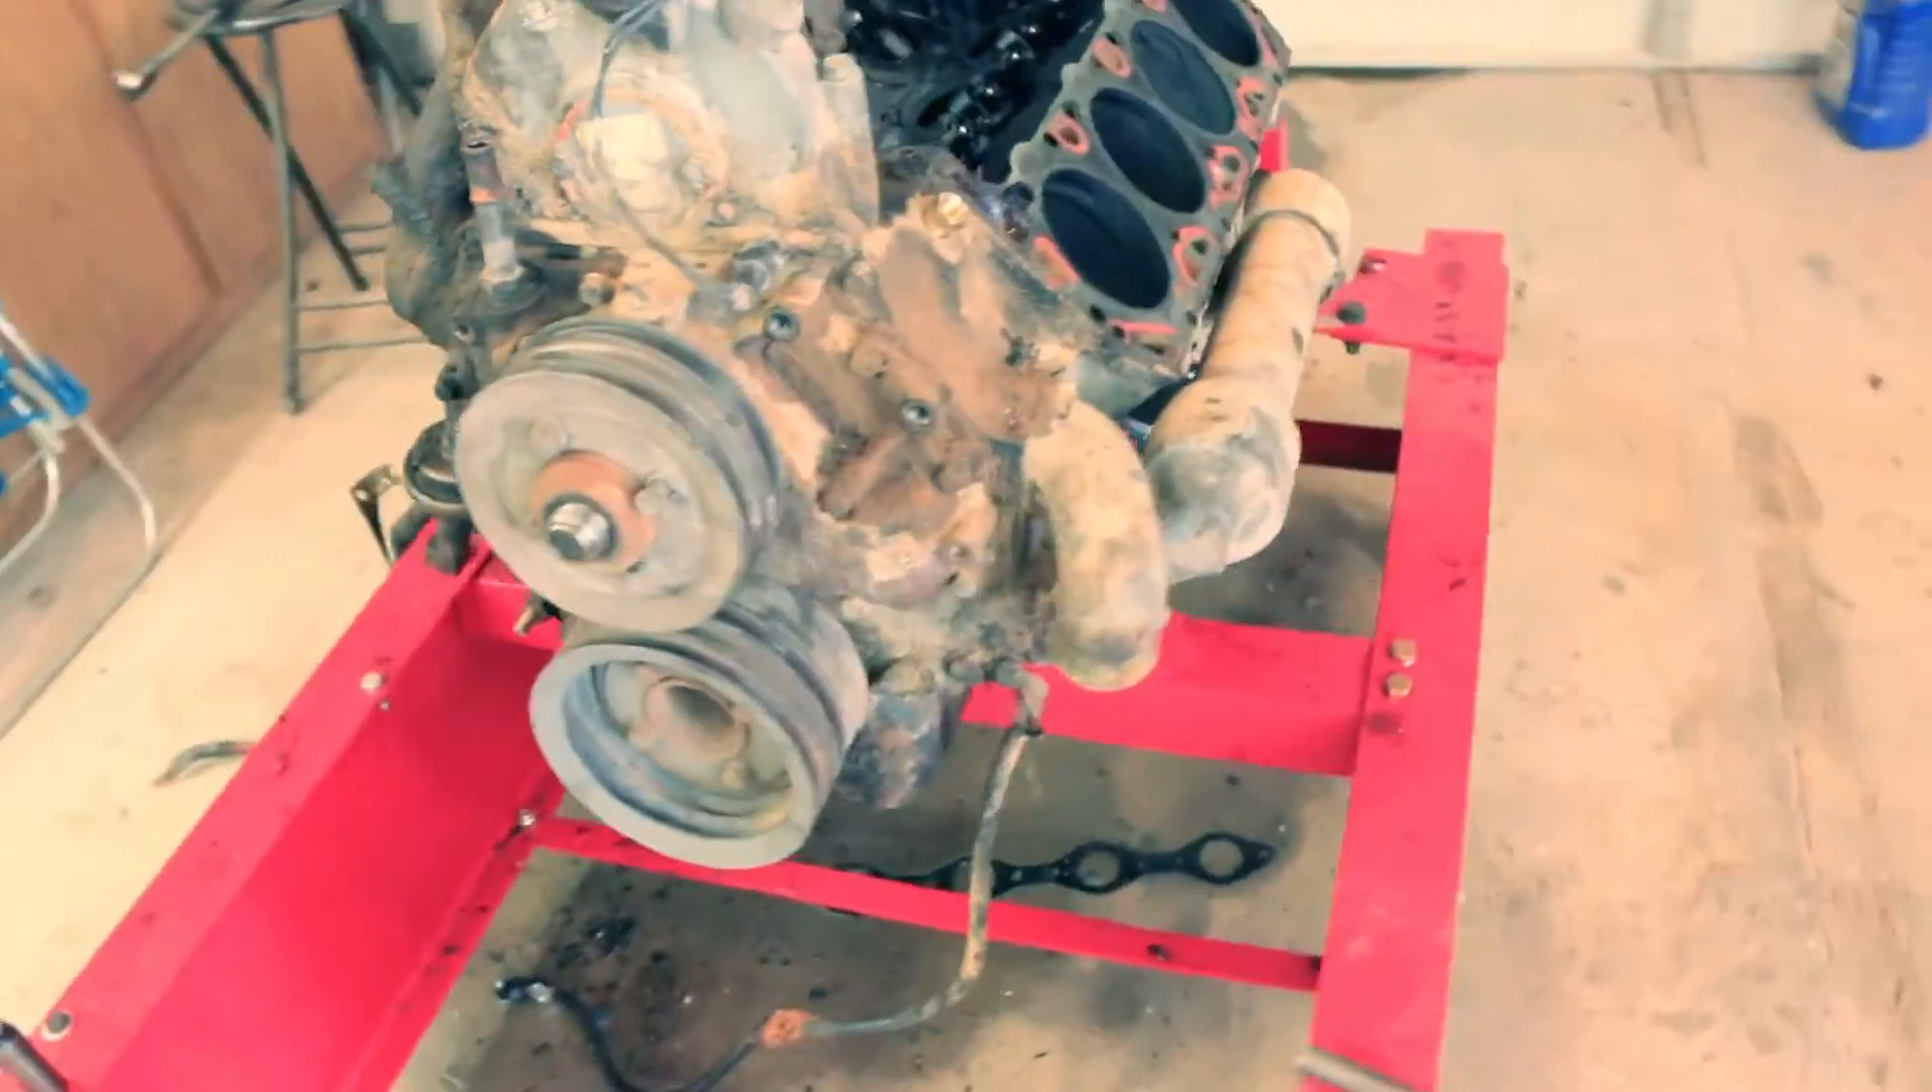So I haven't pulled the front of the engine apart yet.